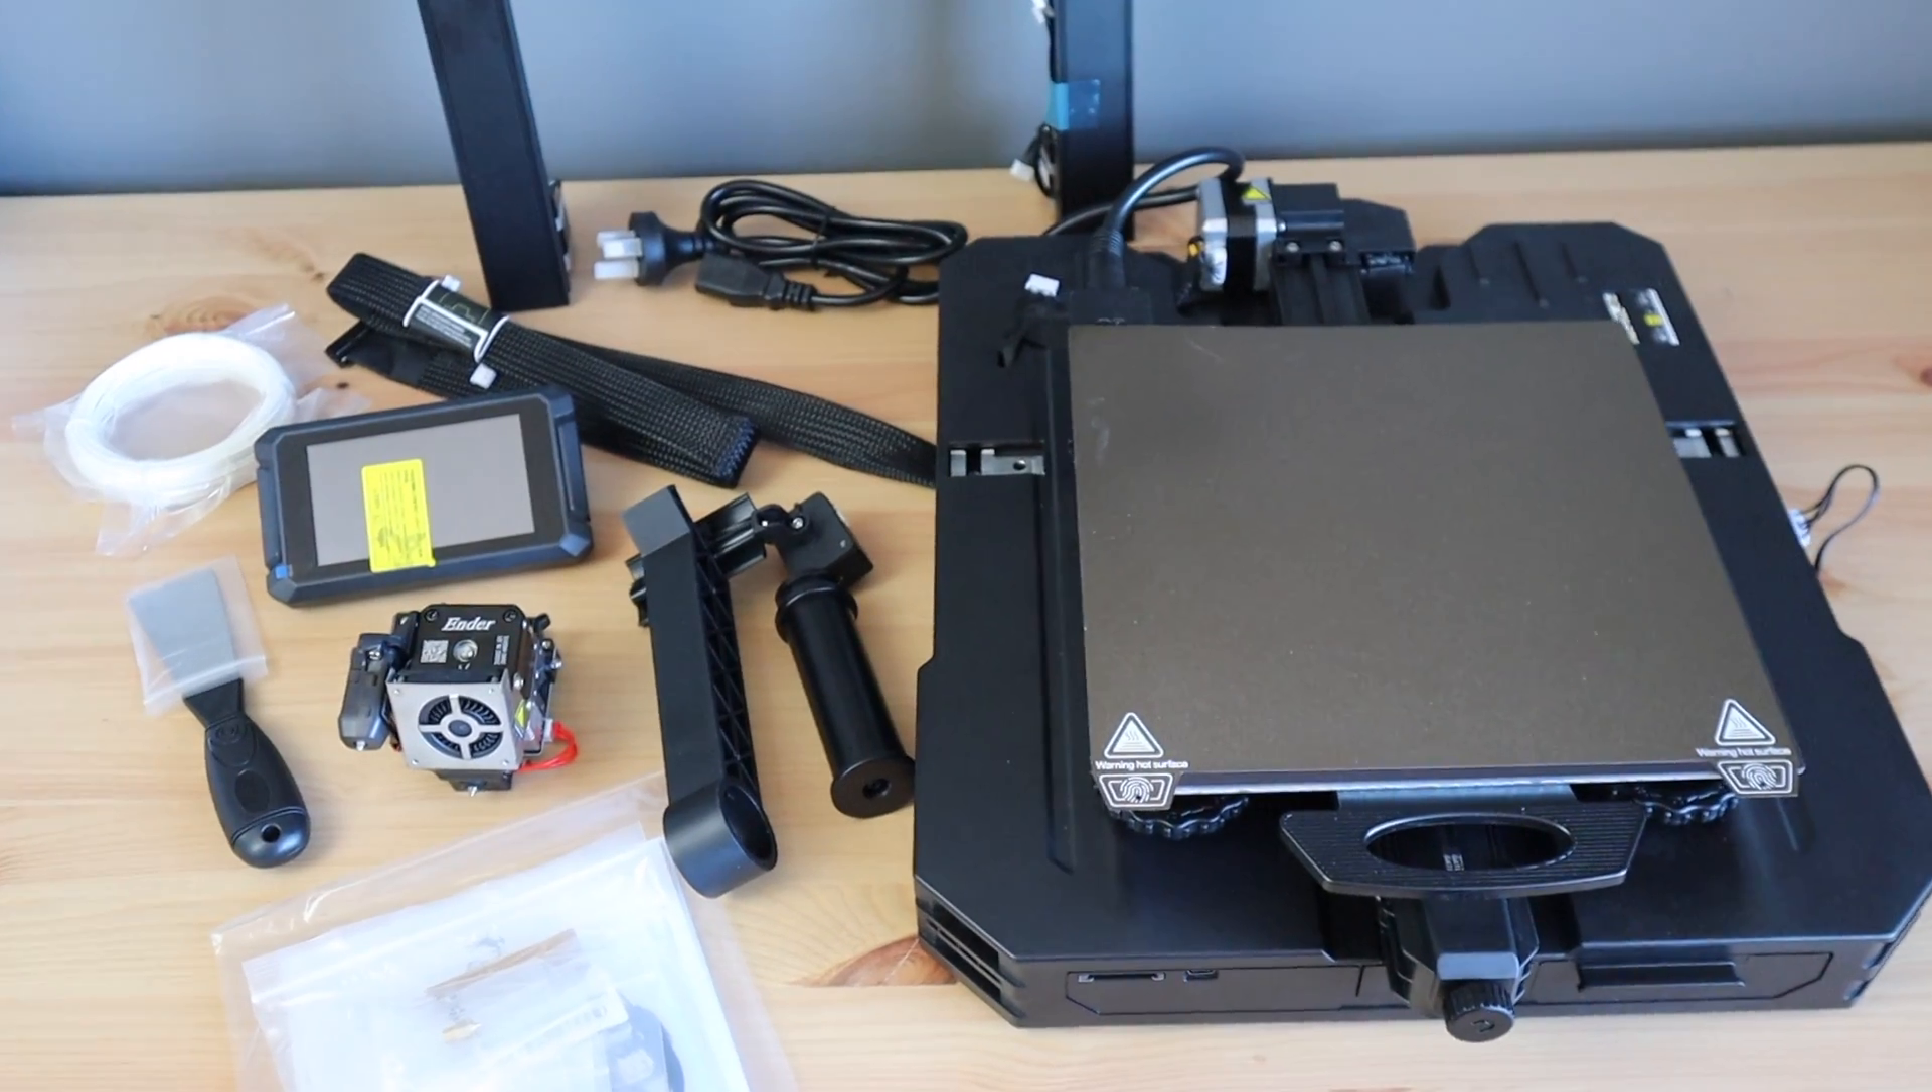The whole gantry is ready to be mounted onto the base and then you just need to mount the extruder, add the display and add the filament holder.